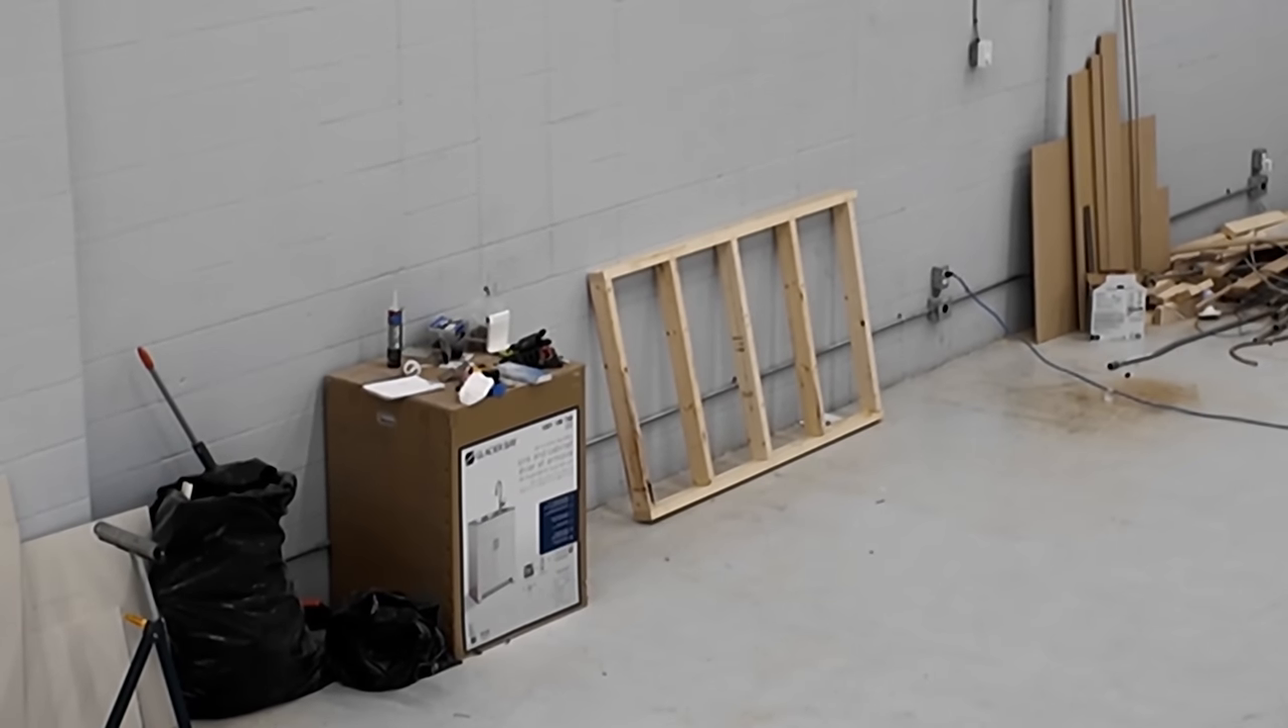And check it out the pony wall has been framed so that is it right there sitting beside the sink that still has to be installed but that is going to go right there.